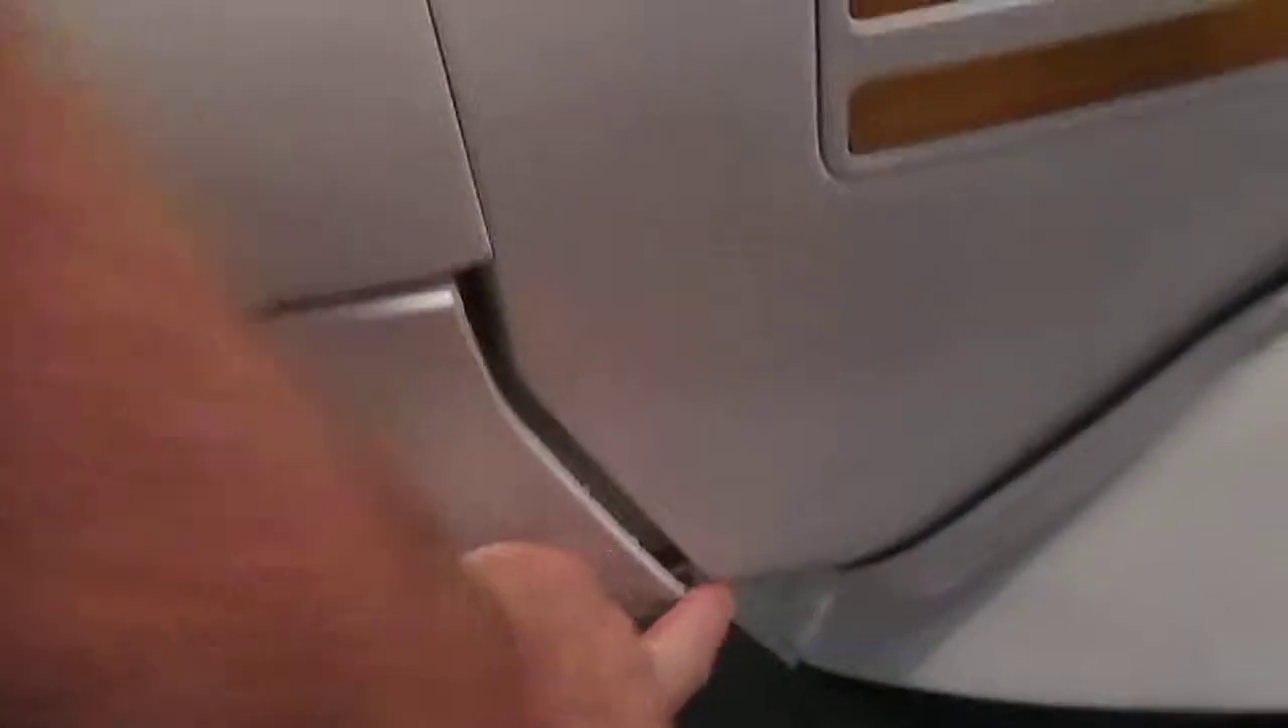On this very, on this front bumper, the front bumper's got a little bit of a gap on this side and then this is the gap.